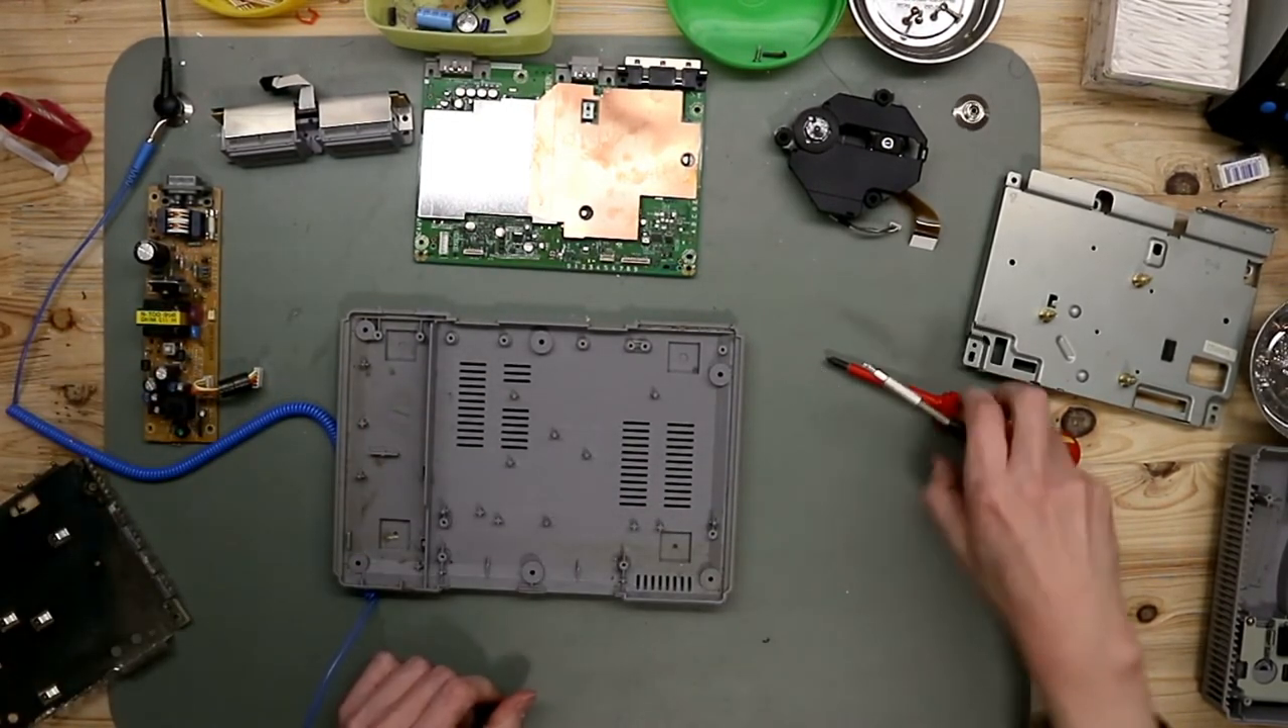And now we have the PlayStation apart.